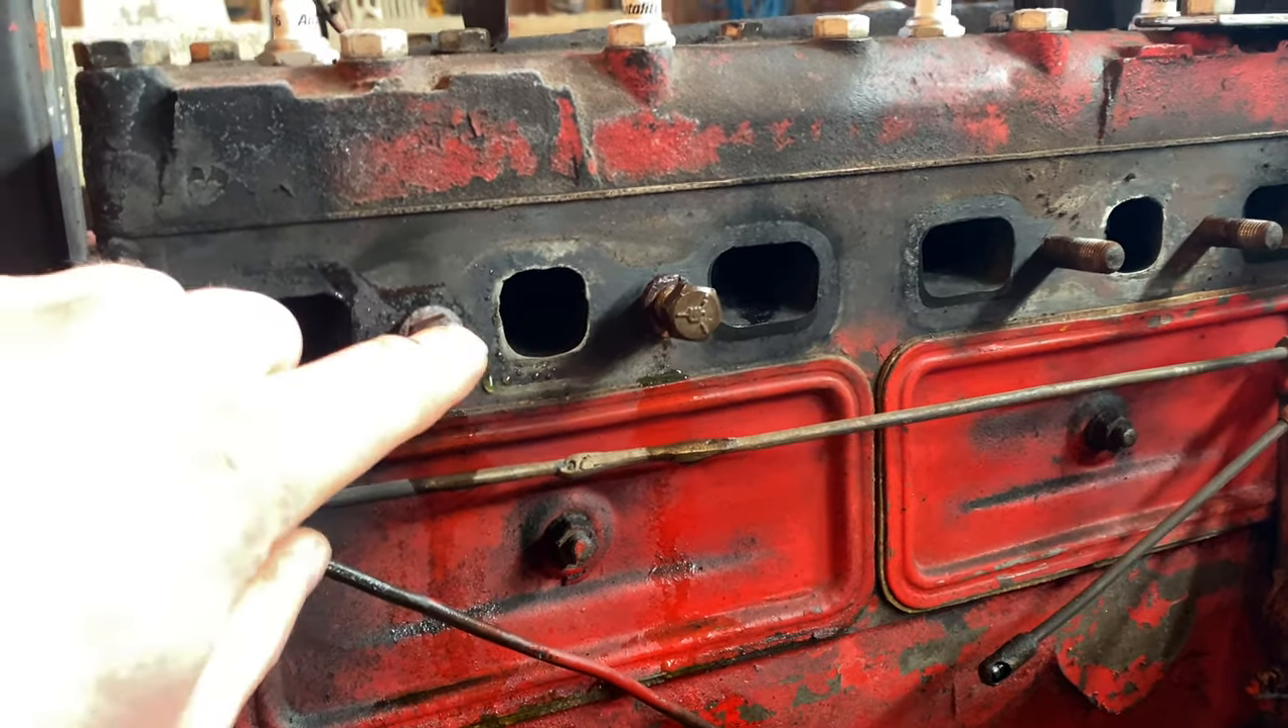Well, now that we got that manifold off of there, um, I ended up putting the, uh, bolts back in to get the radiator fluid to stop leaking.